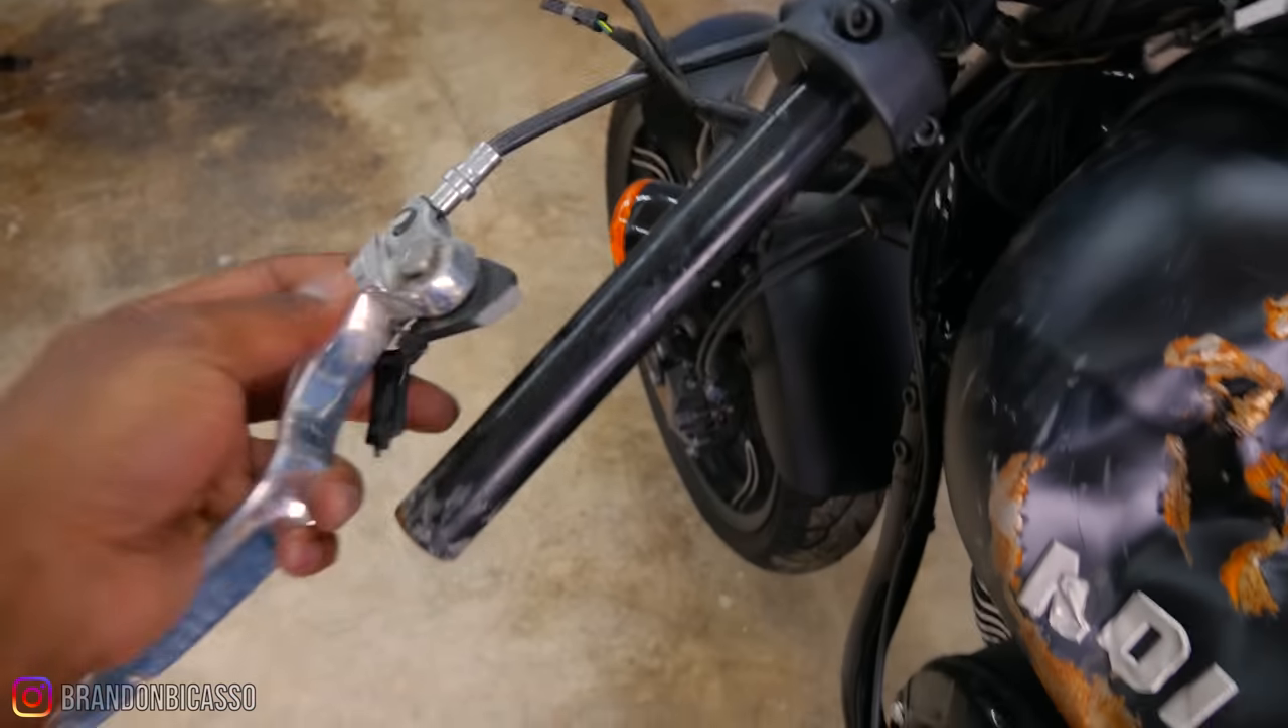We're missing a left grip.